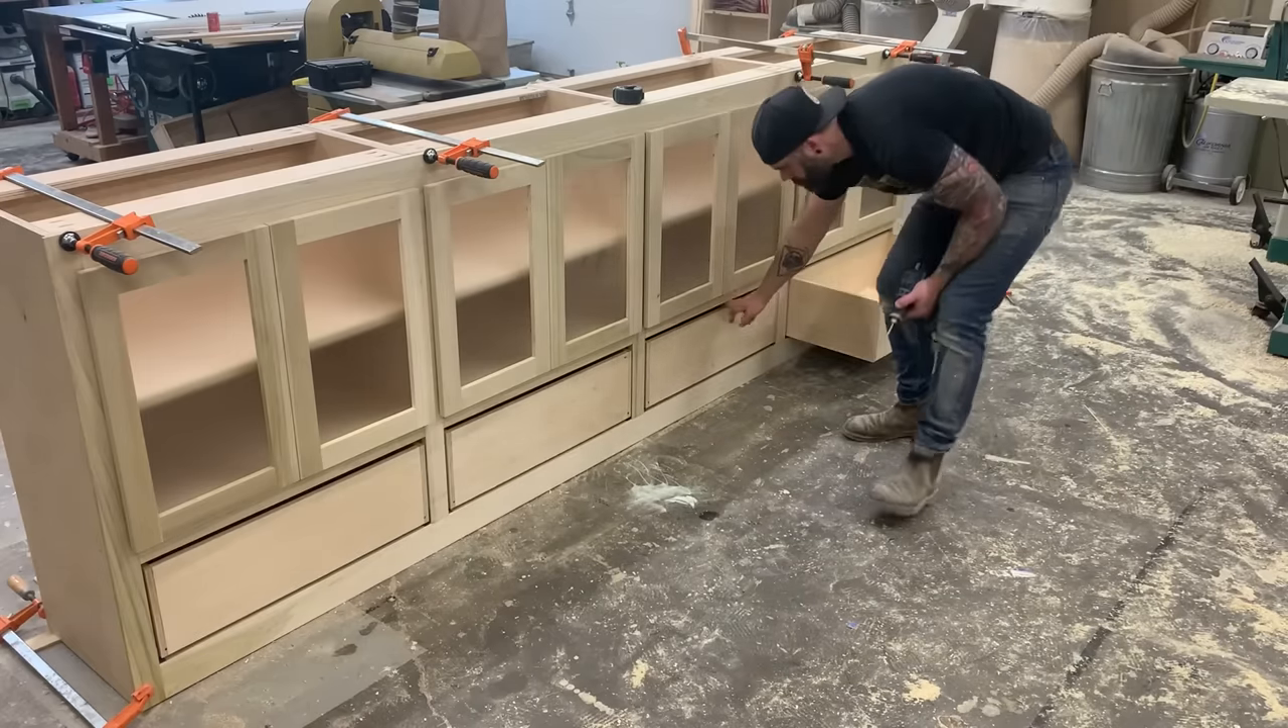About three minutes later I have all my drawers installed and I am ready to start hooking on my drawer faces which by this time are nice and dry and ready to be pulled out of clamps.